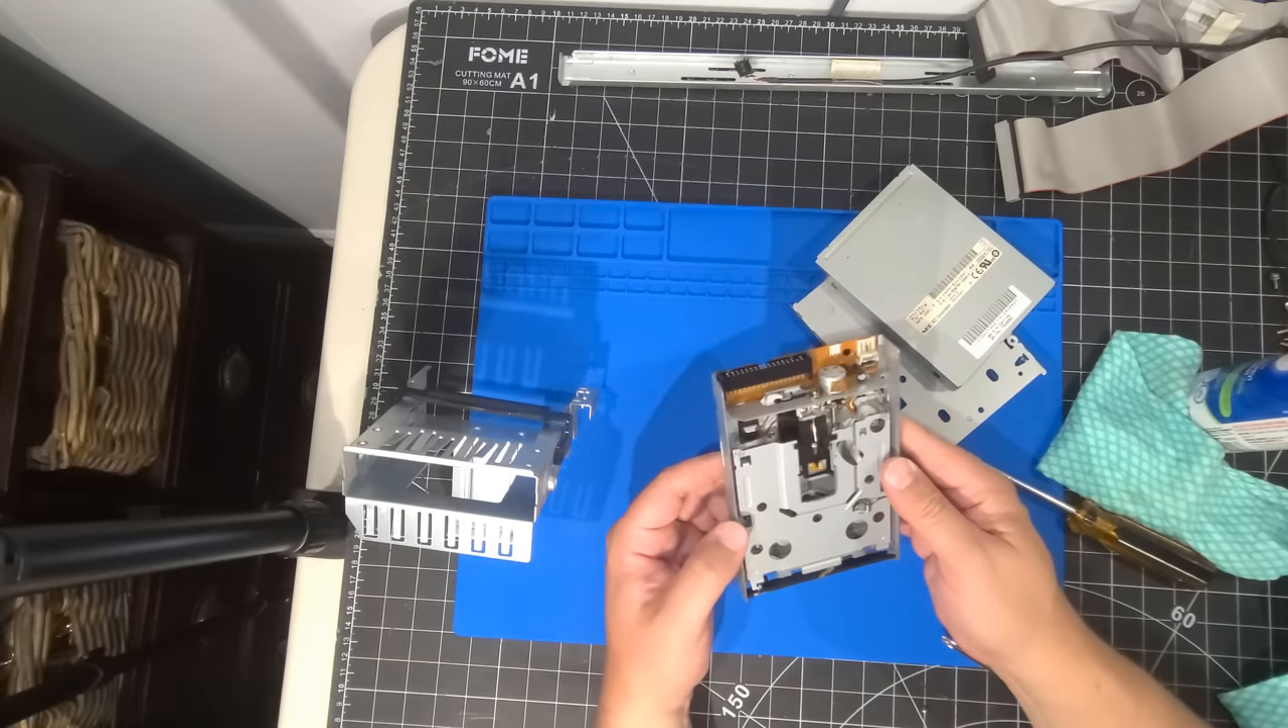We have that floppy drive all apart here.